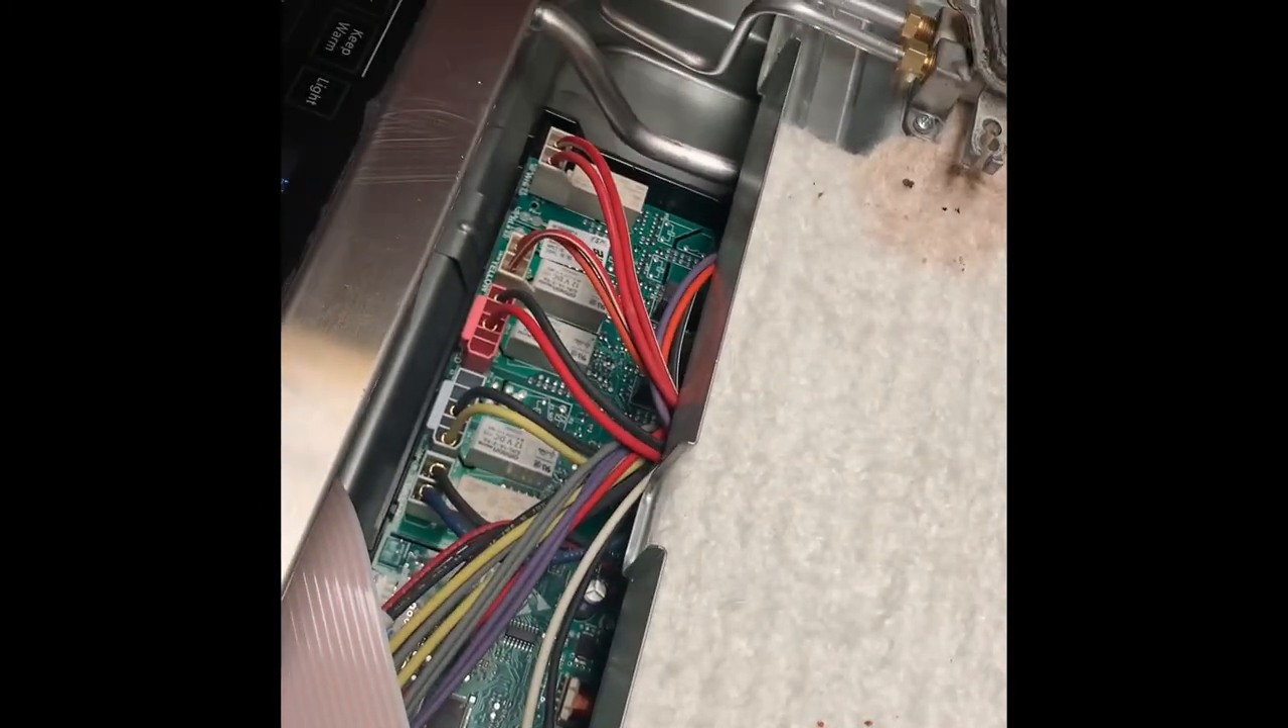But I do have the wires plugged up.